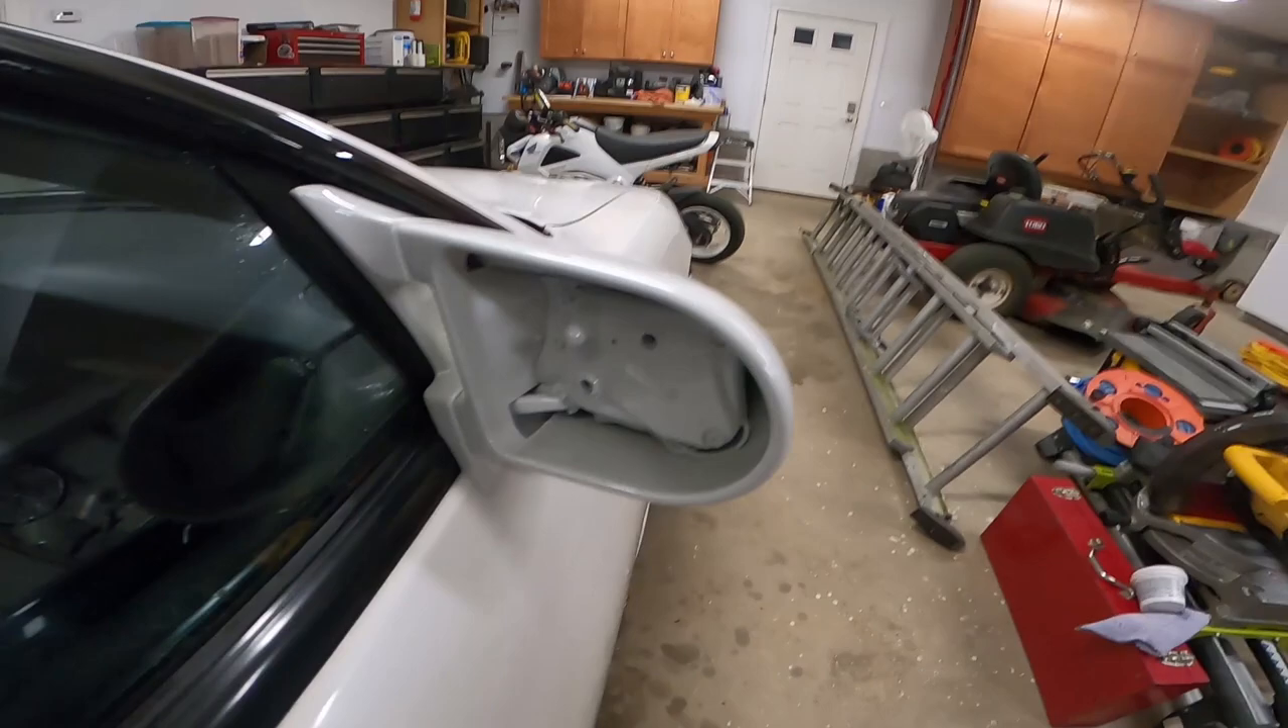I didn't pop the glass in yet.